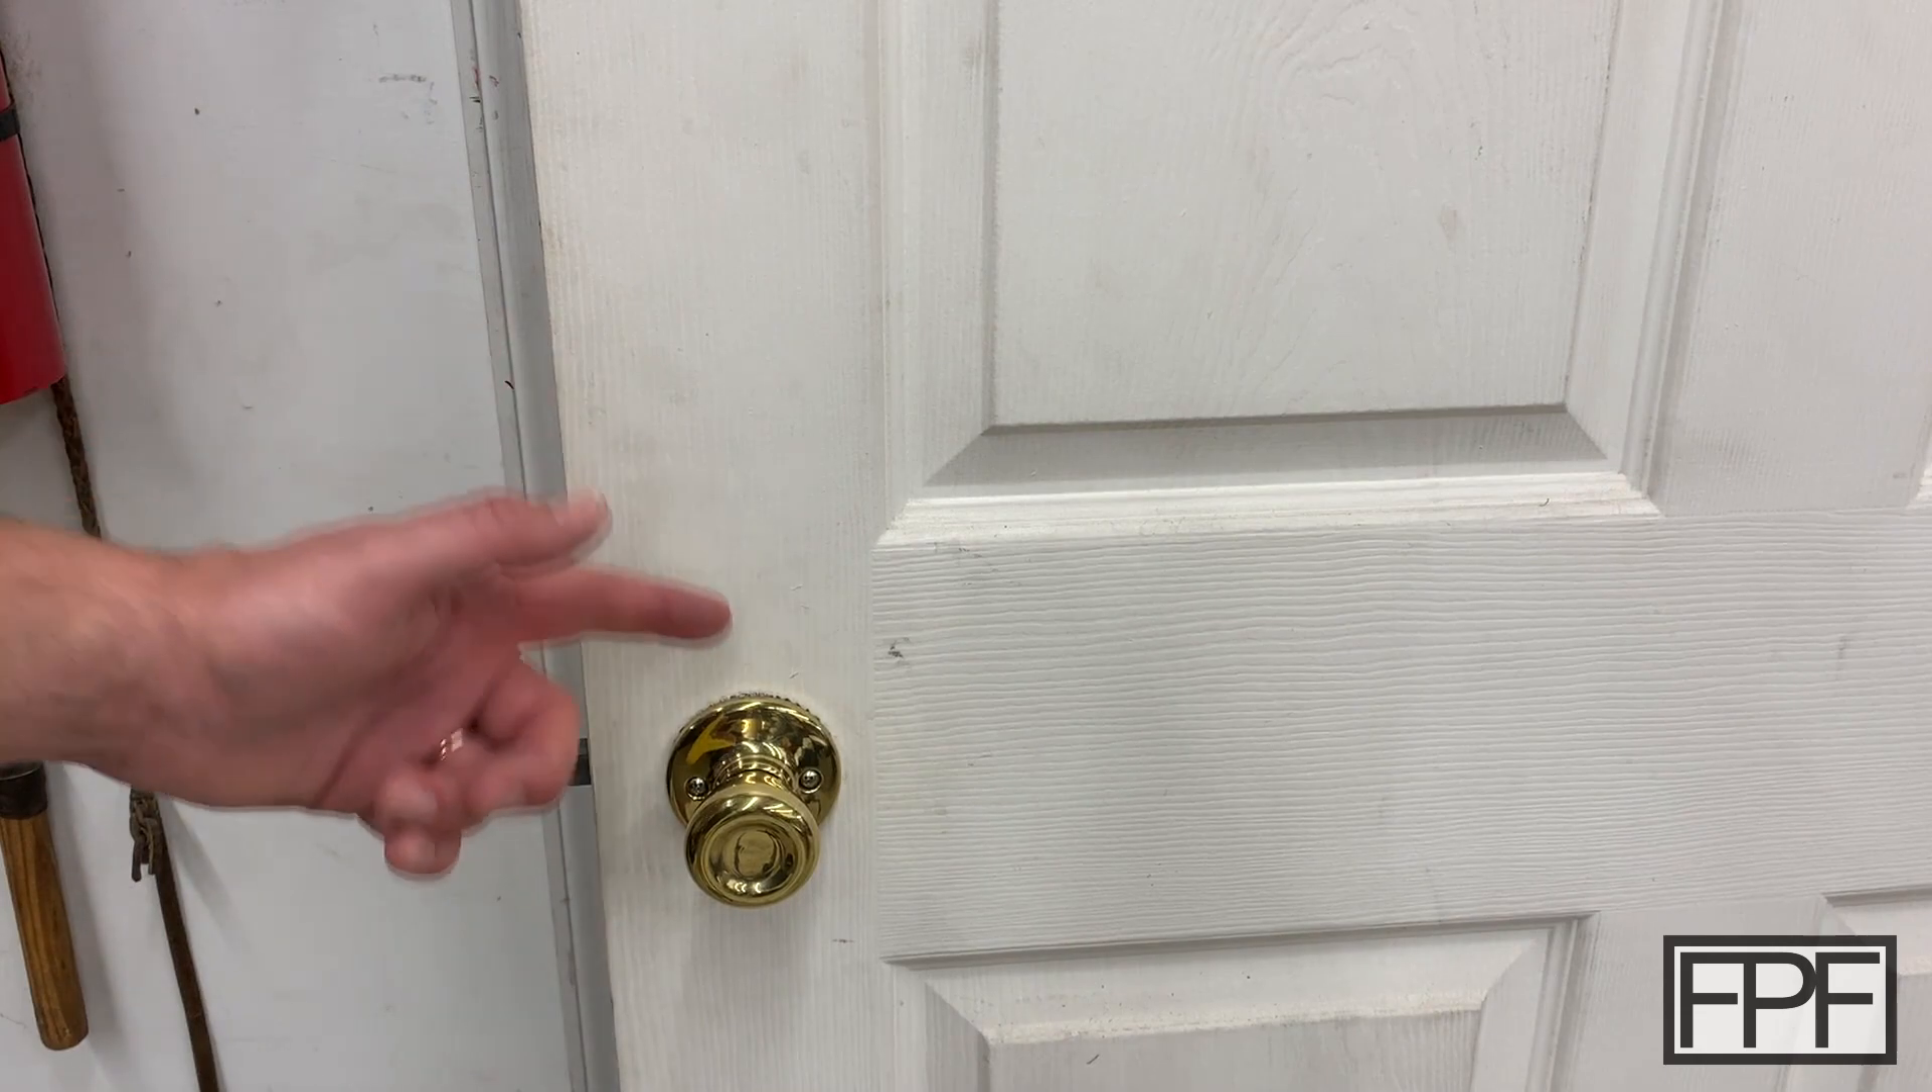Okay, so here we are at the door. And this door, as you can see, has a lock set already installed.